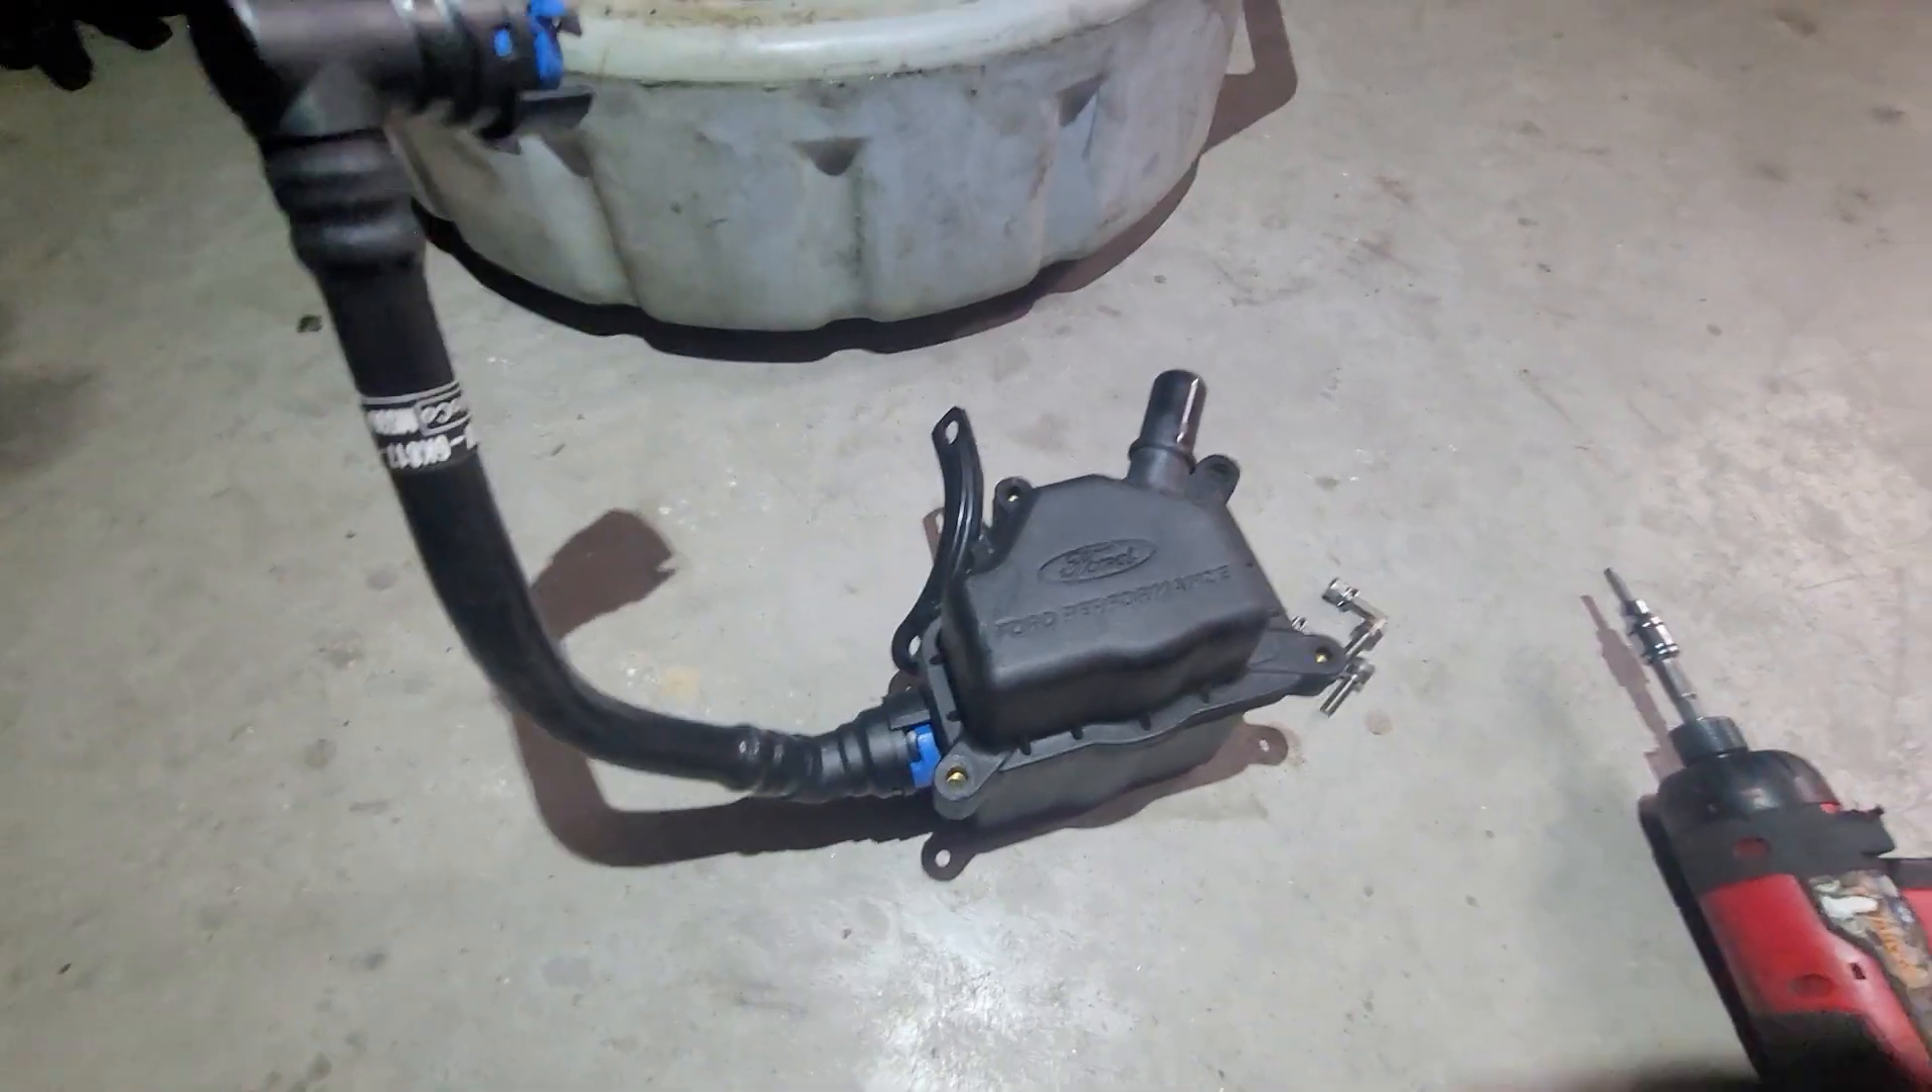Alright, well I got the catch can removed.